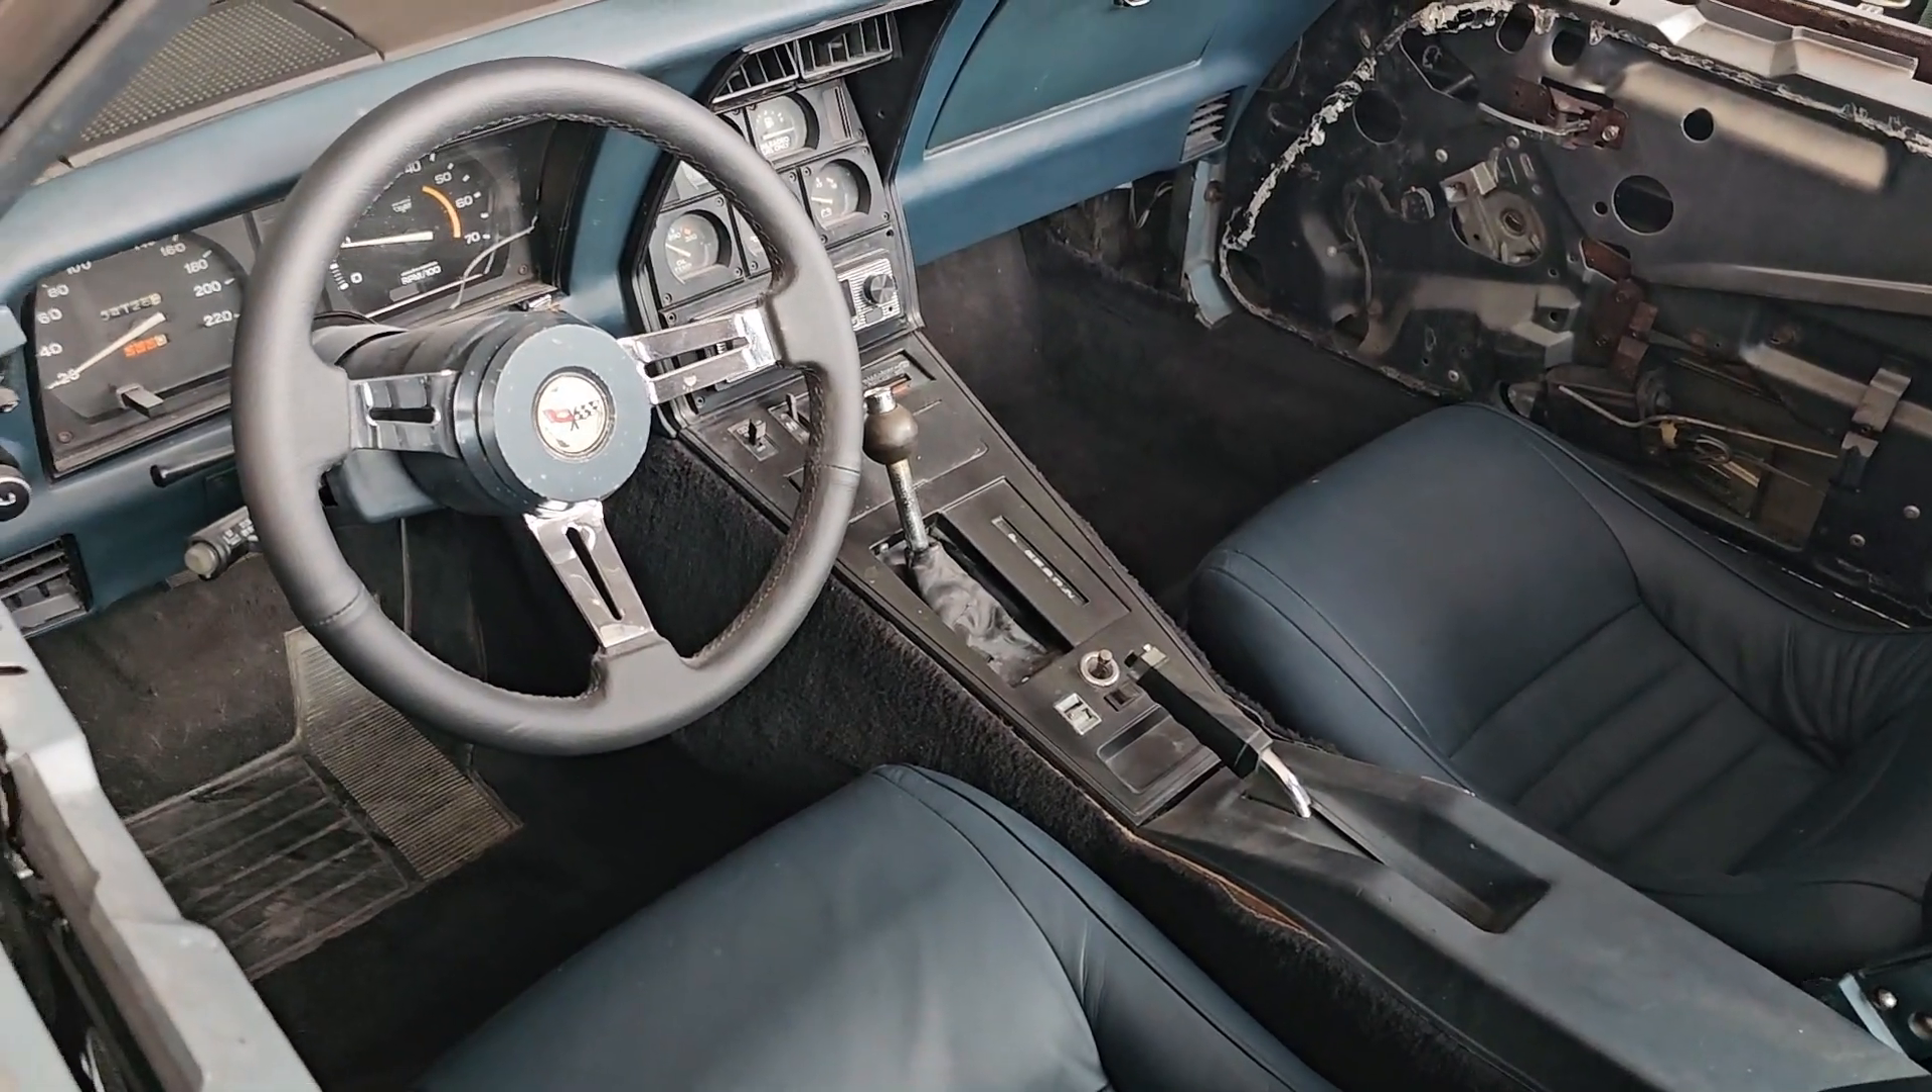Die Sitze, die wir ja komplett neu gemacht haben, sind auch wieder montiert.